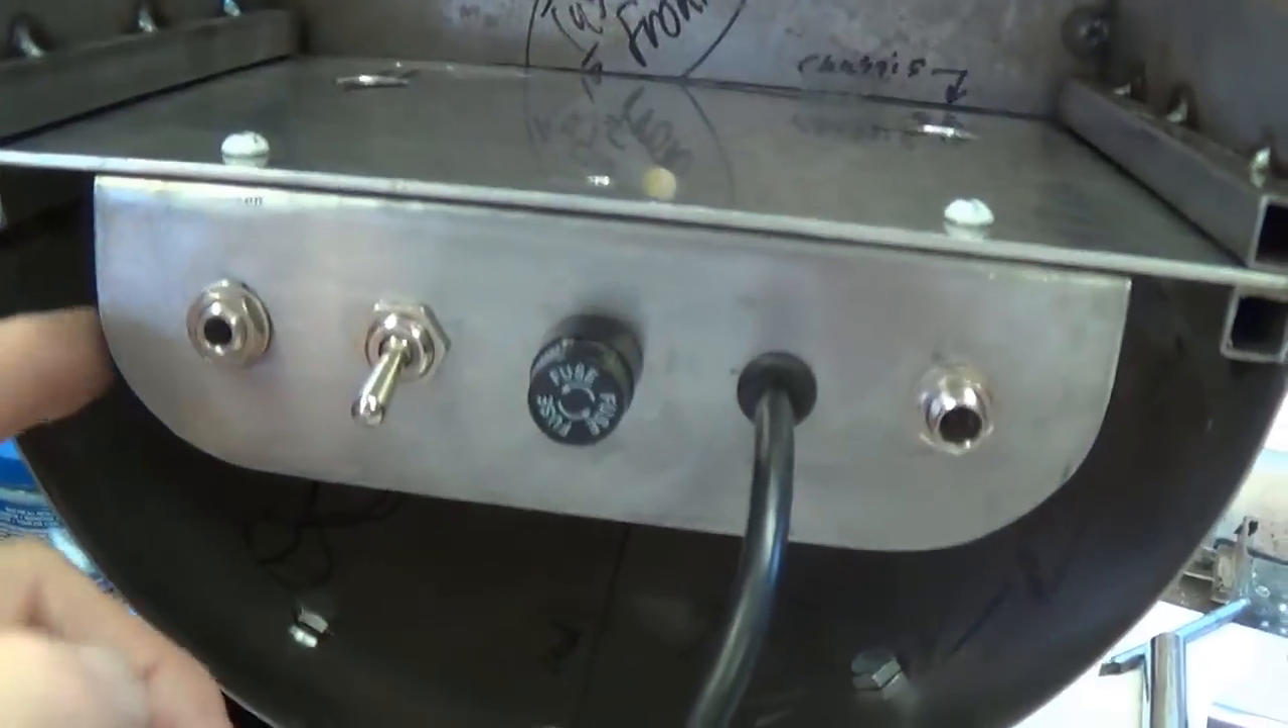Here's the rear control panel in place.